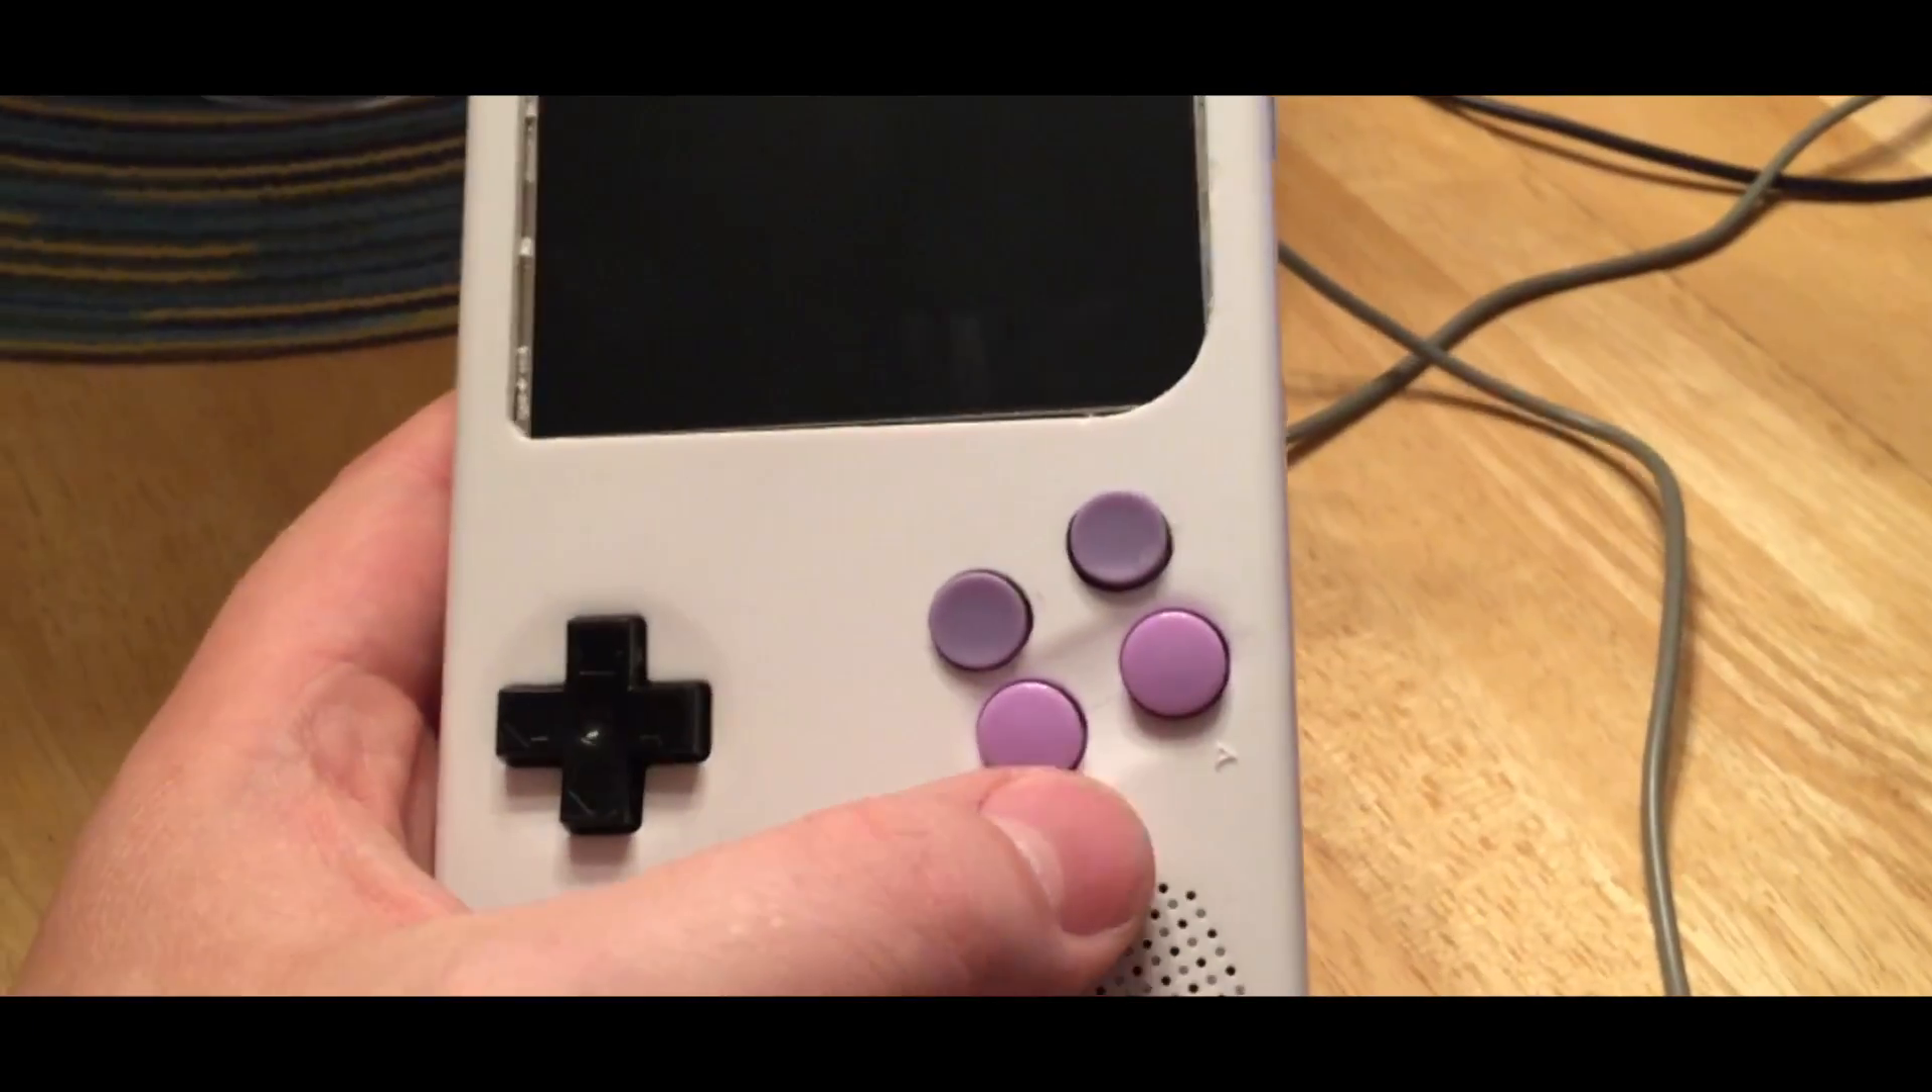Here you can see that I have a what looks like an authentic D pad and I pulled this out of a crappy USB NES D pad and it fits beautifully also.